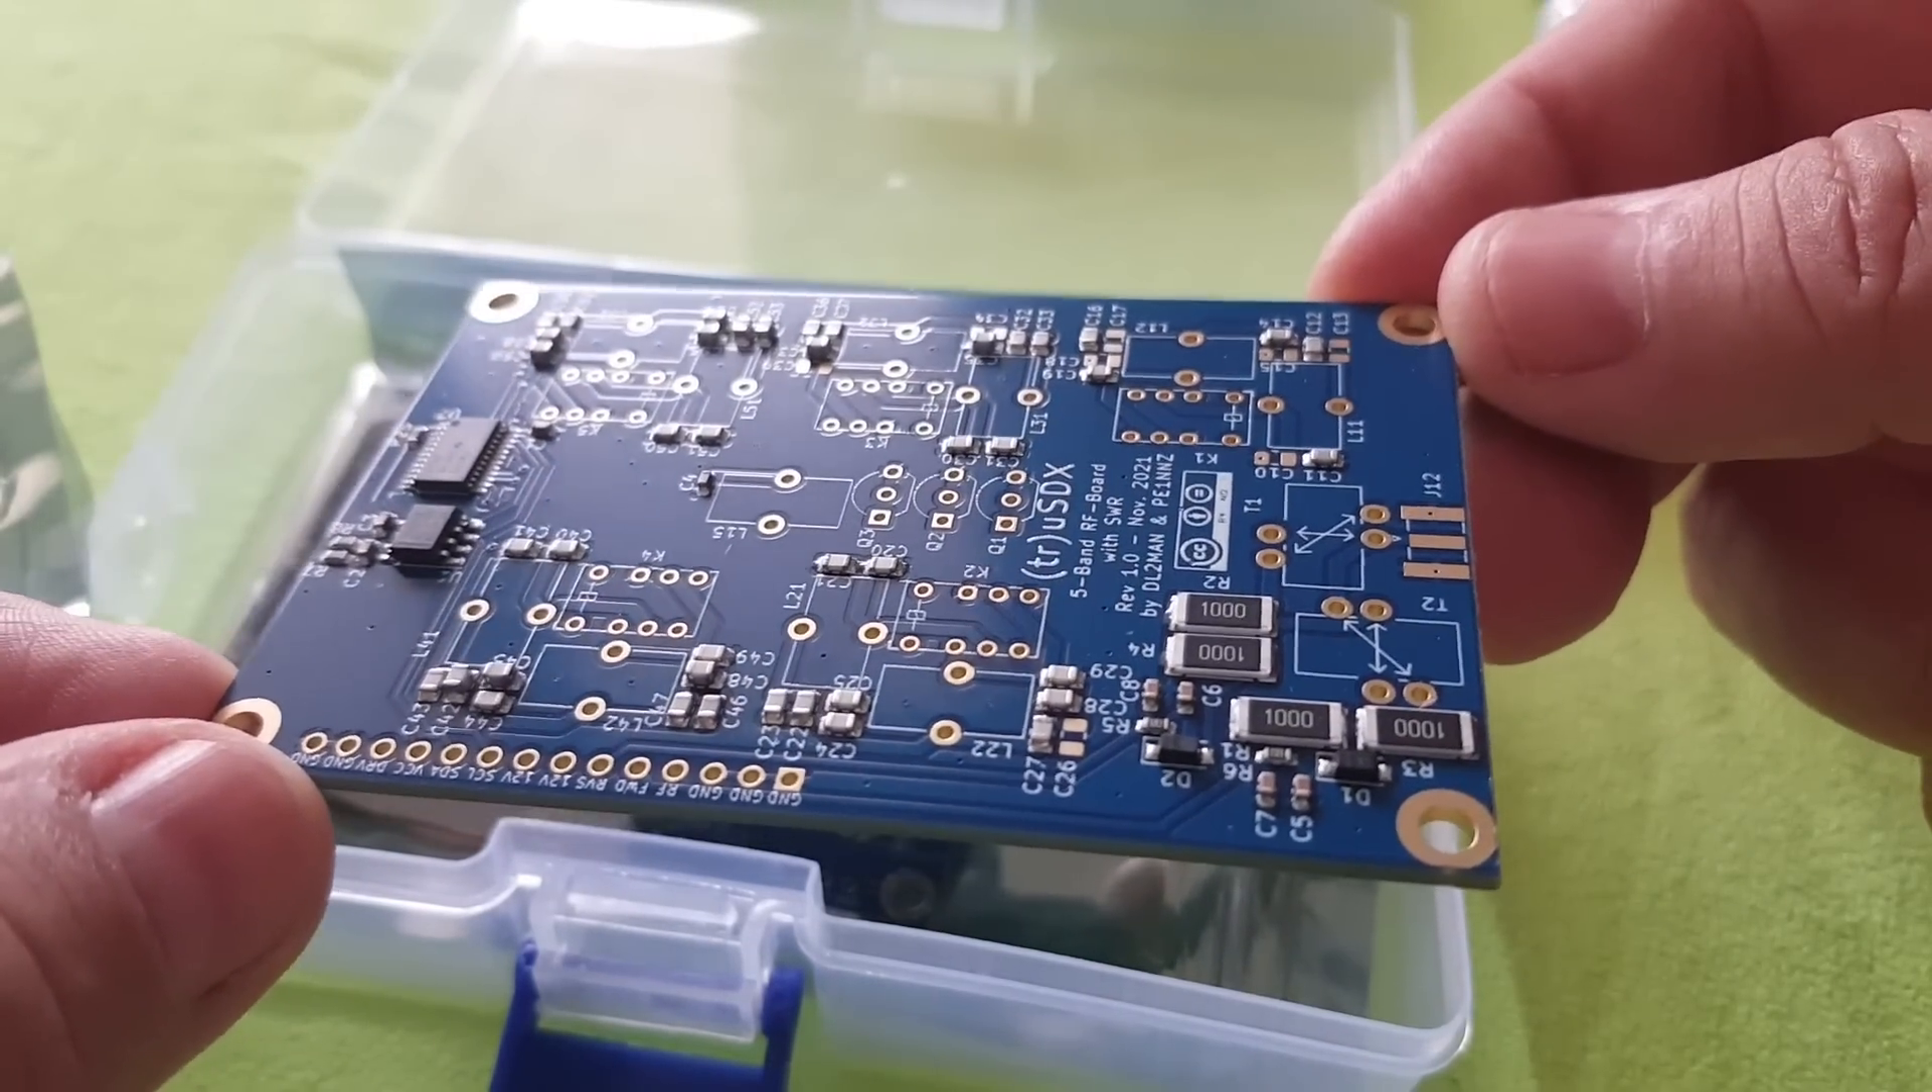And as you can see here, the surface mount components are already on the board.